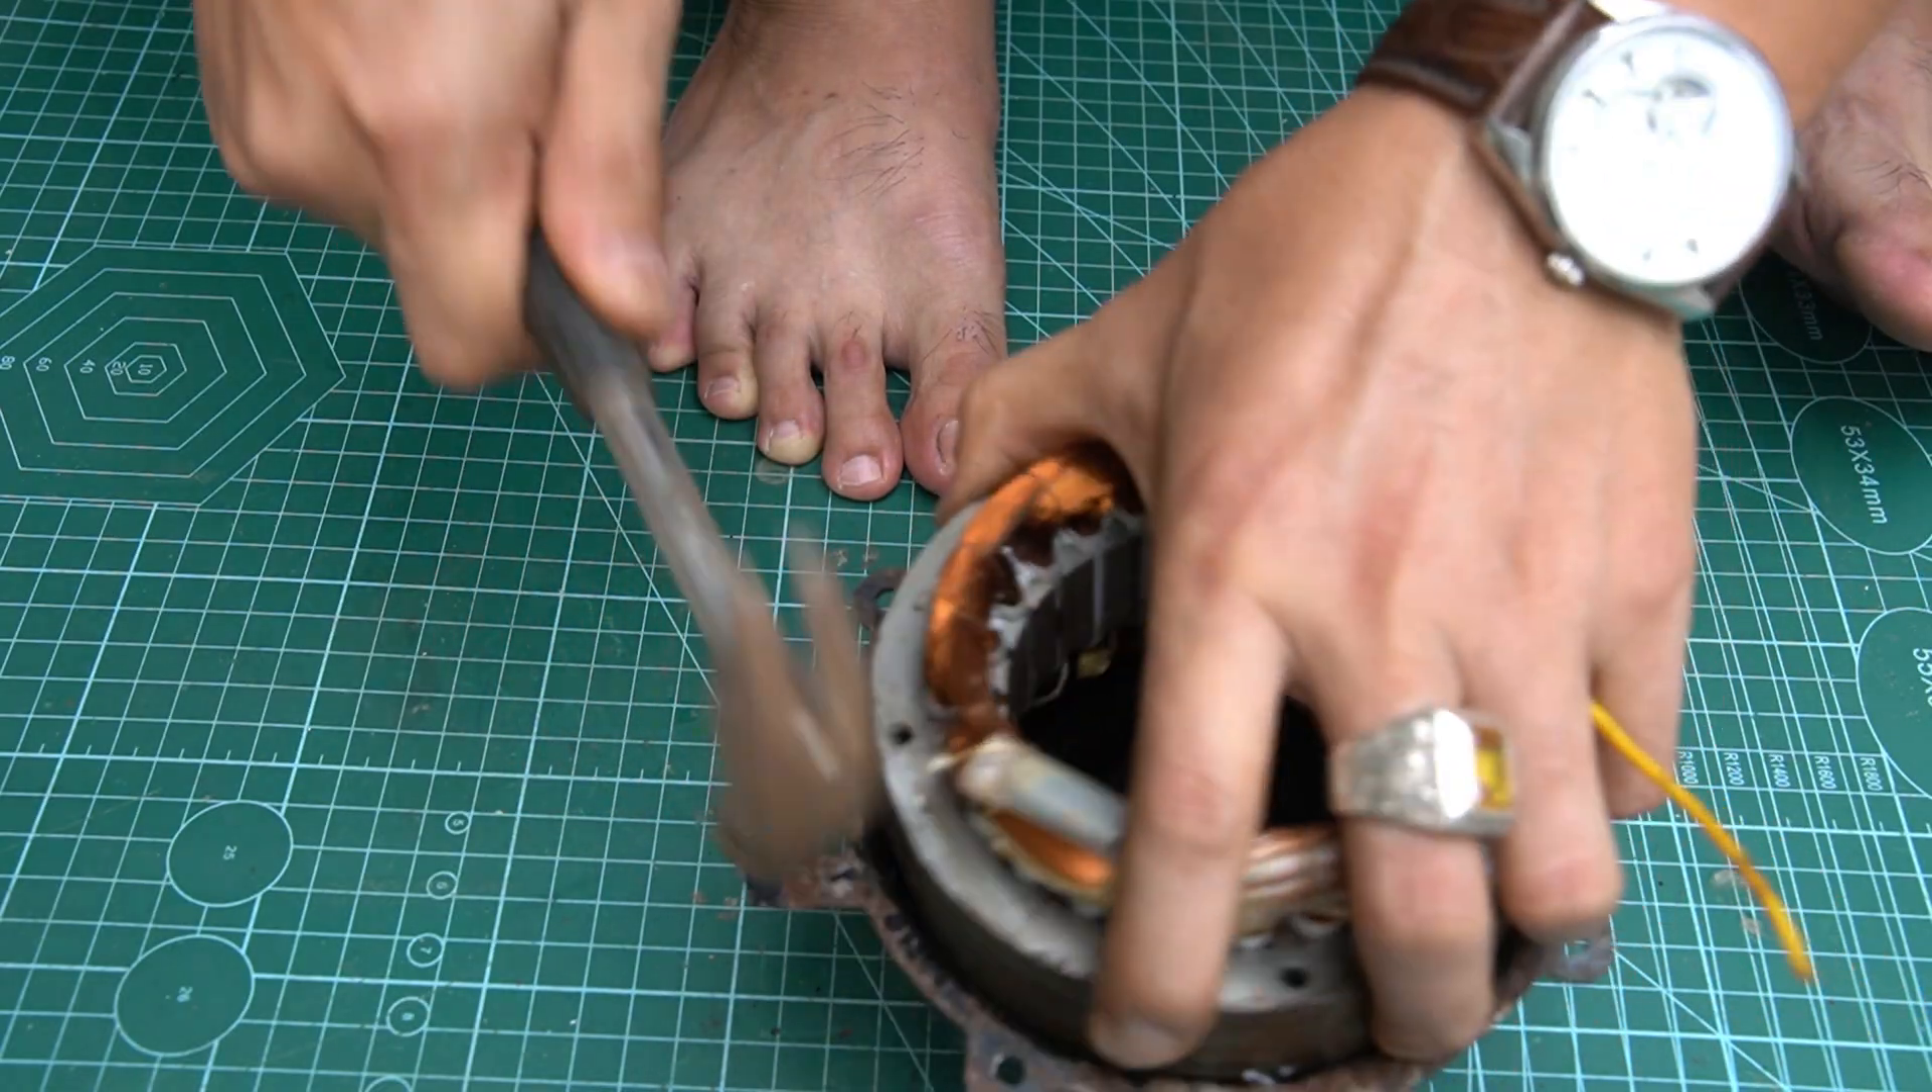Now only the outer casing and the stator coil inside are left.